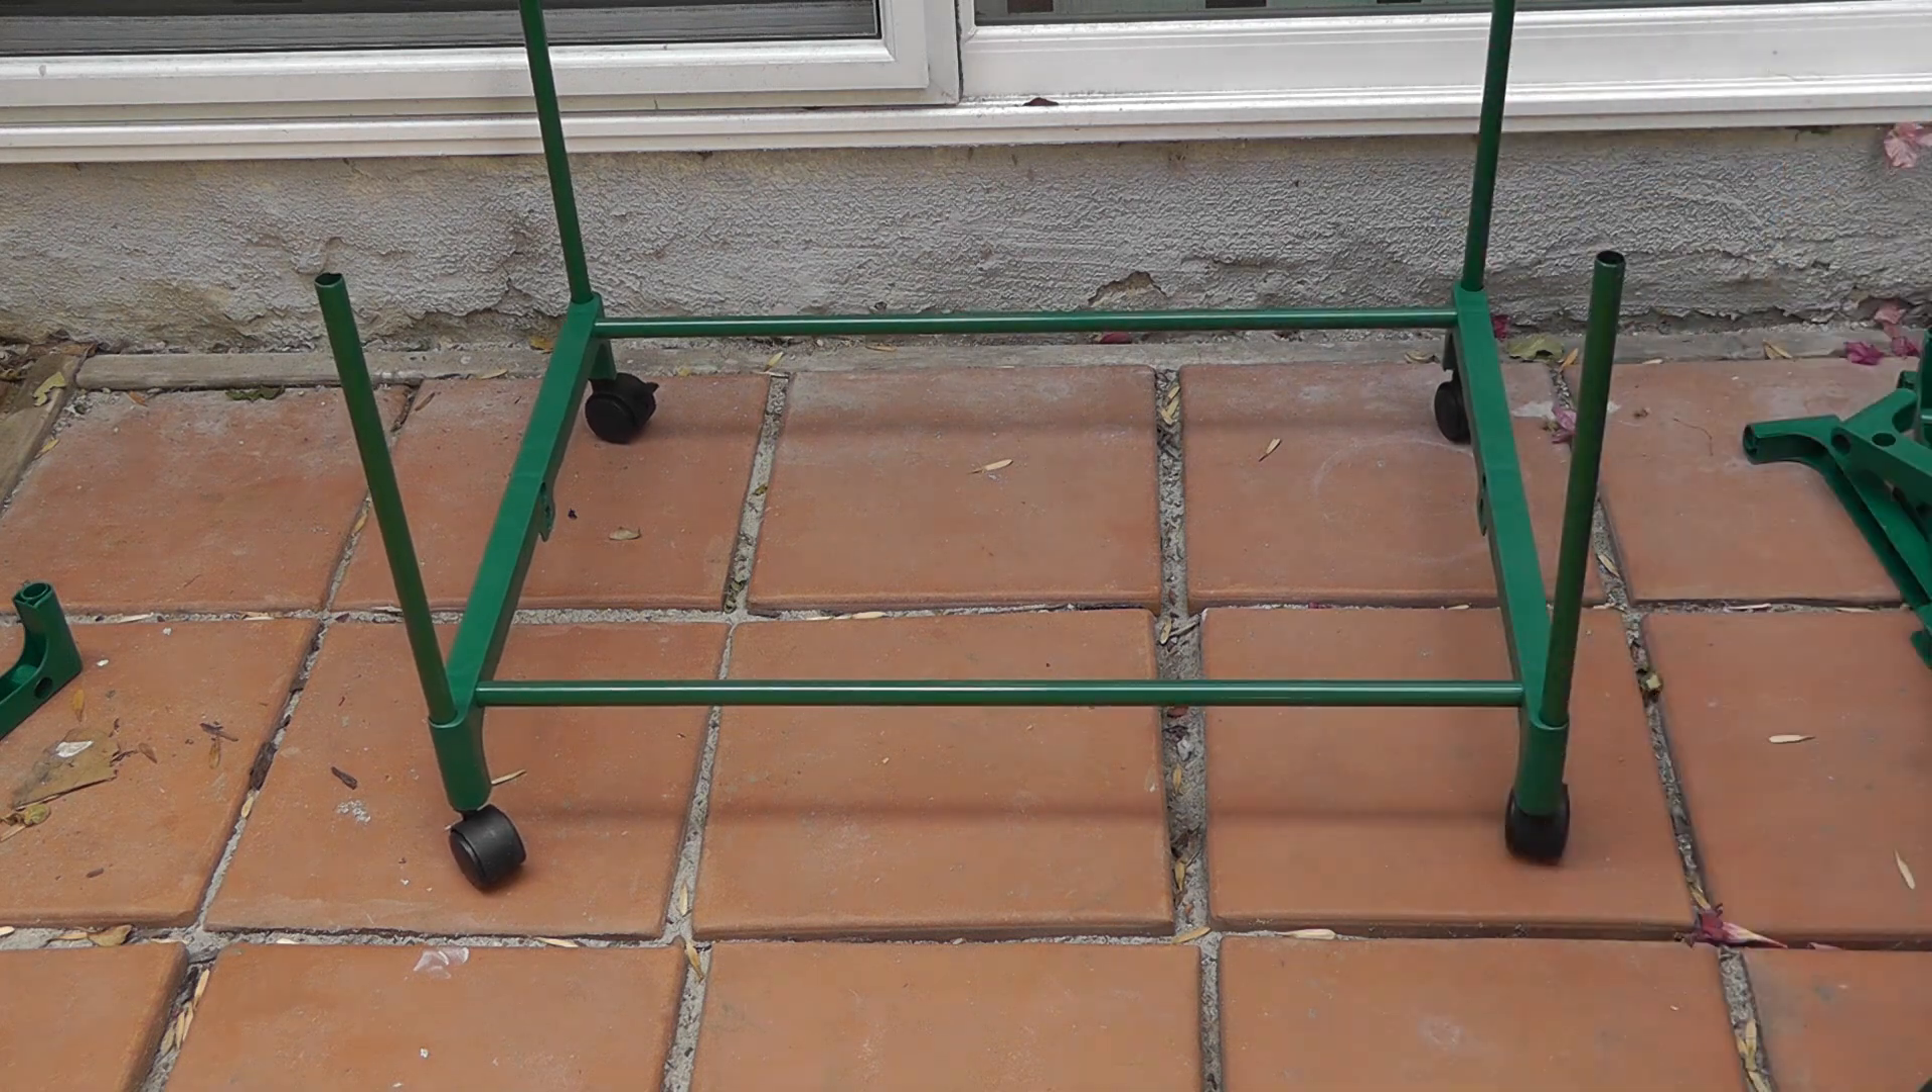And now your first tier is done.